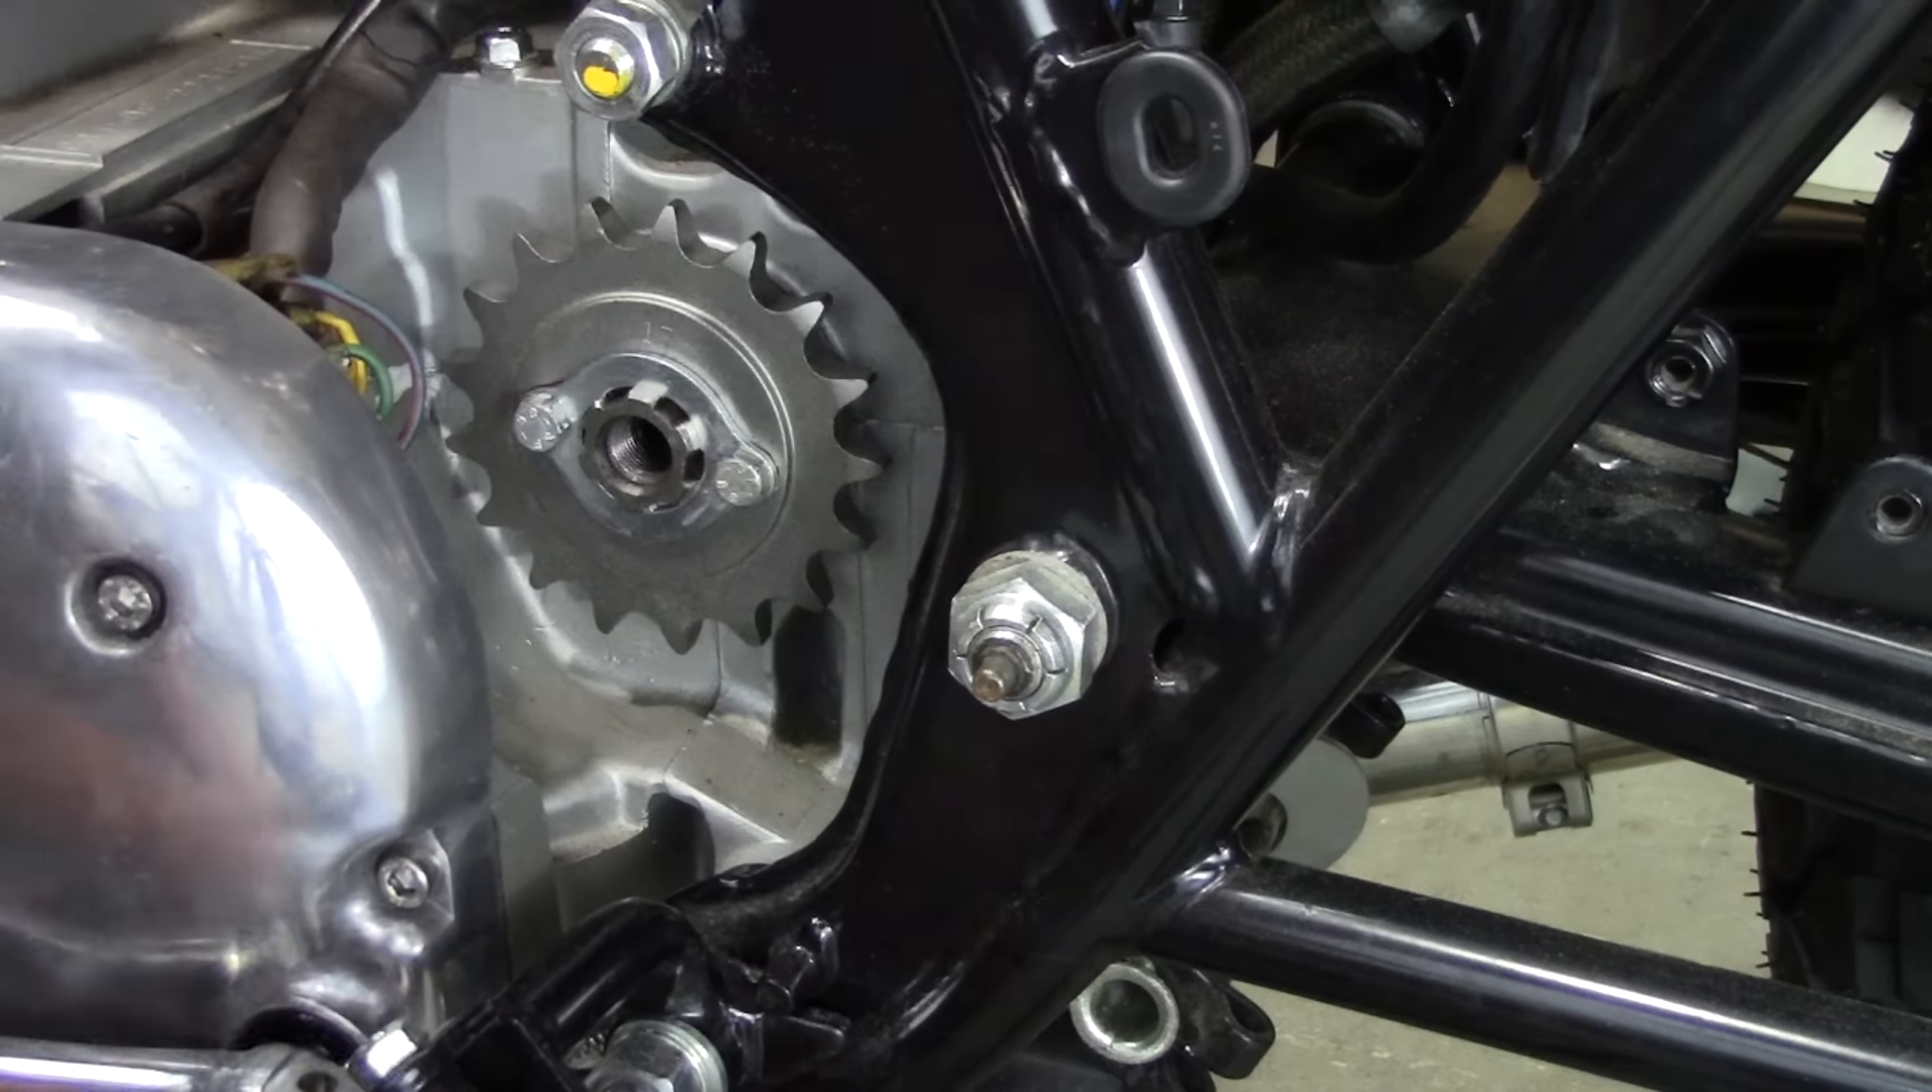The sprocket is installed.